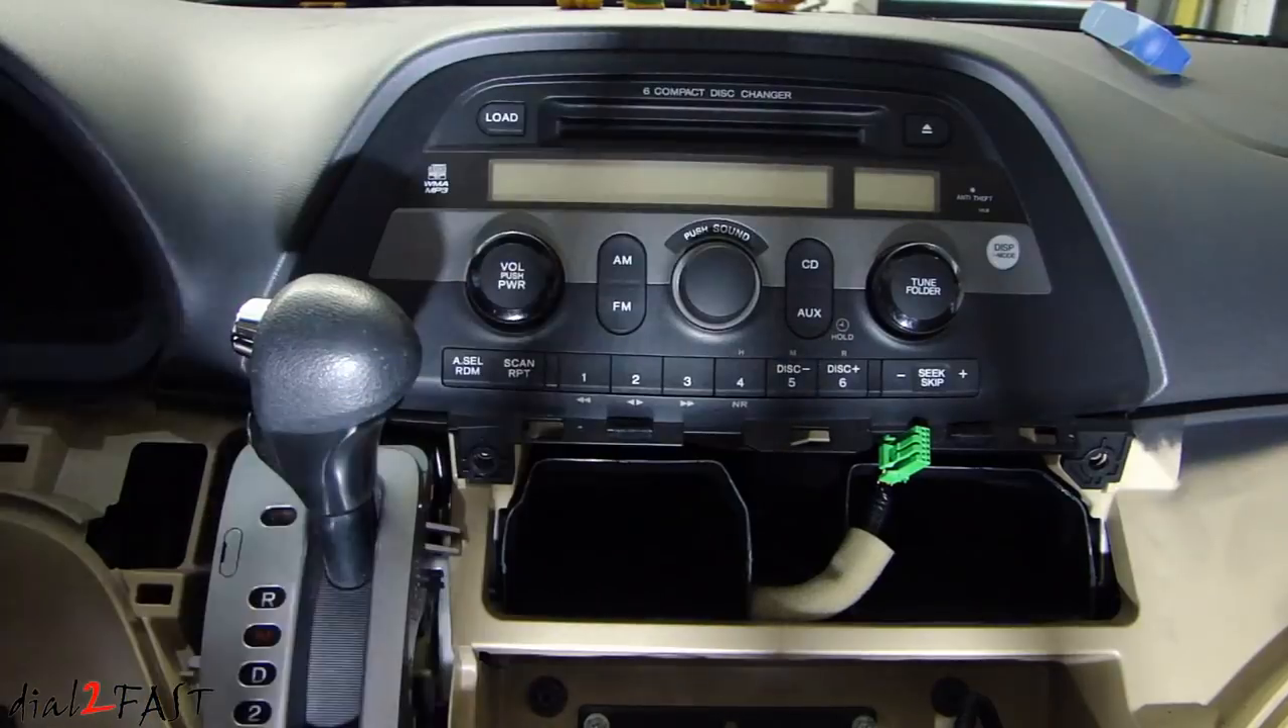Now, we'll need to move the shifter down because right now it's blocking the unit from coming out.